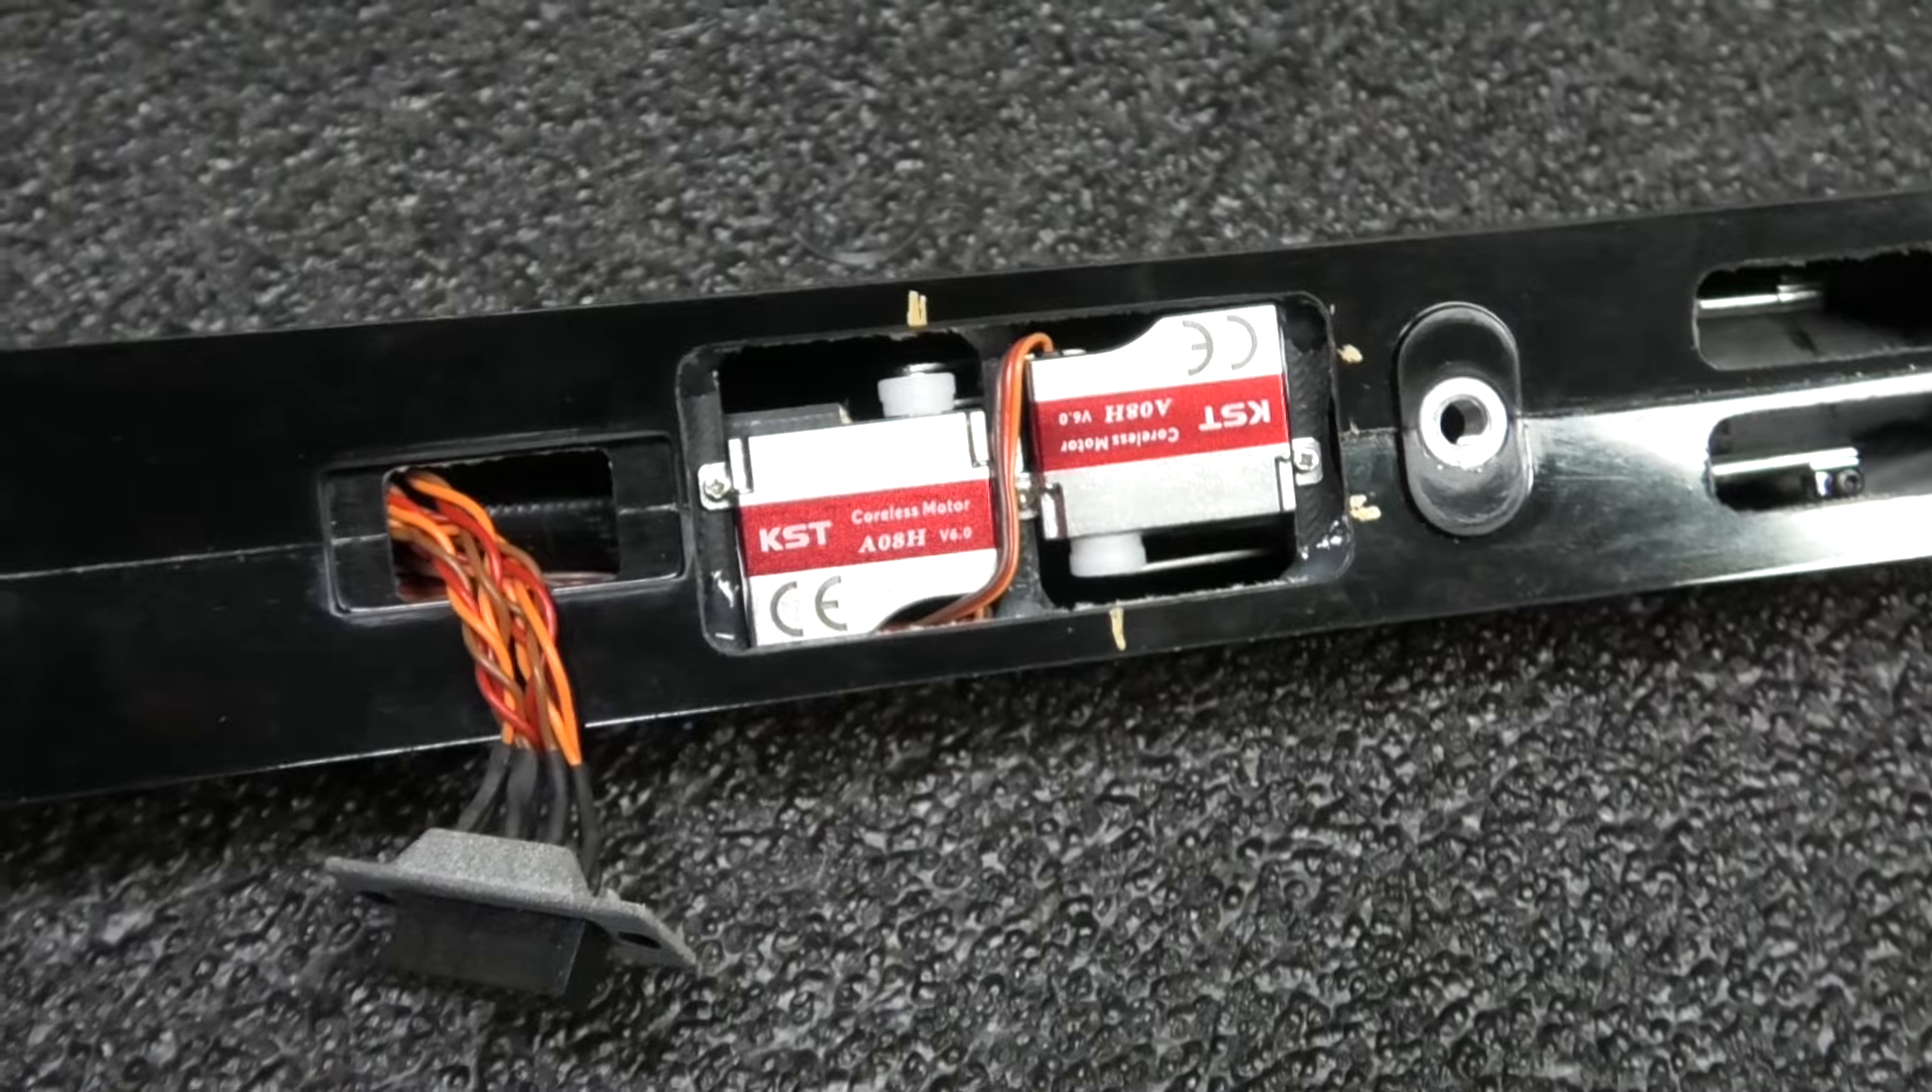The servo installation is done. So we have our servos in.